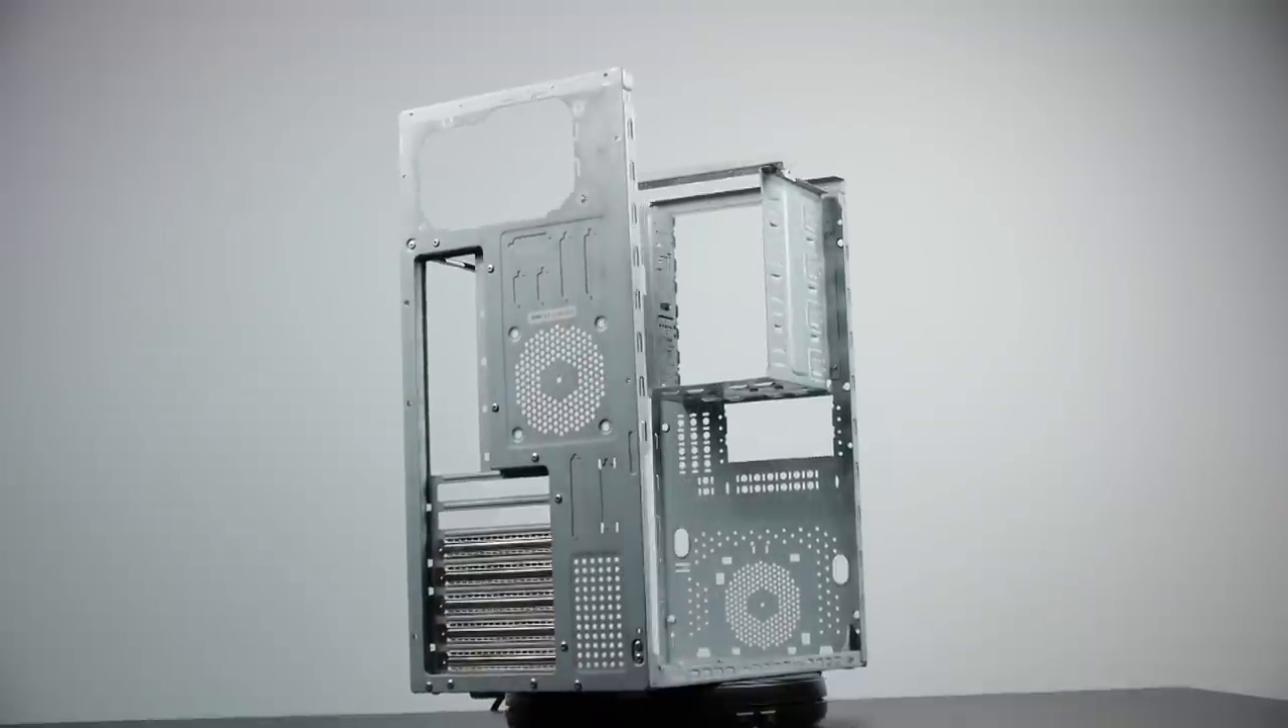Here you can see we have the case pretty much stripped out in terms of what we can remove with a screwdriver.